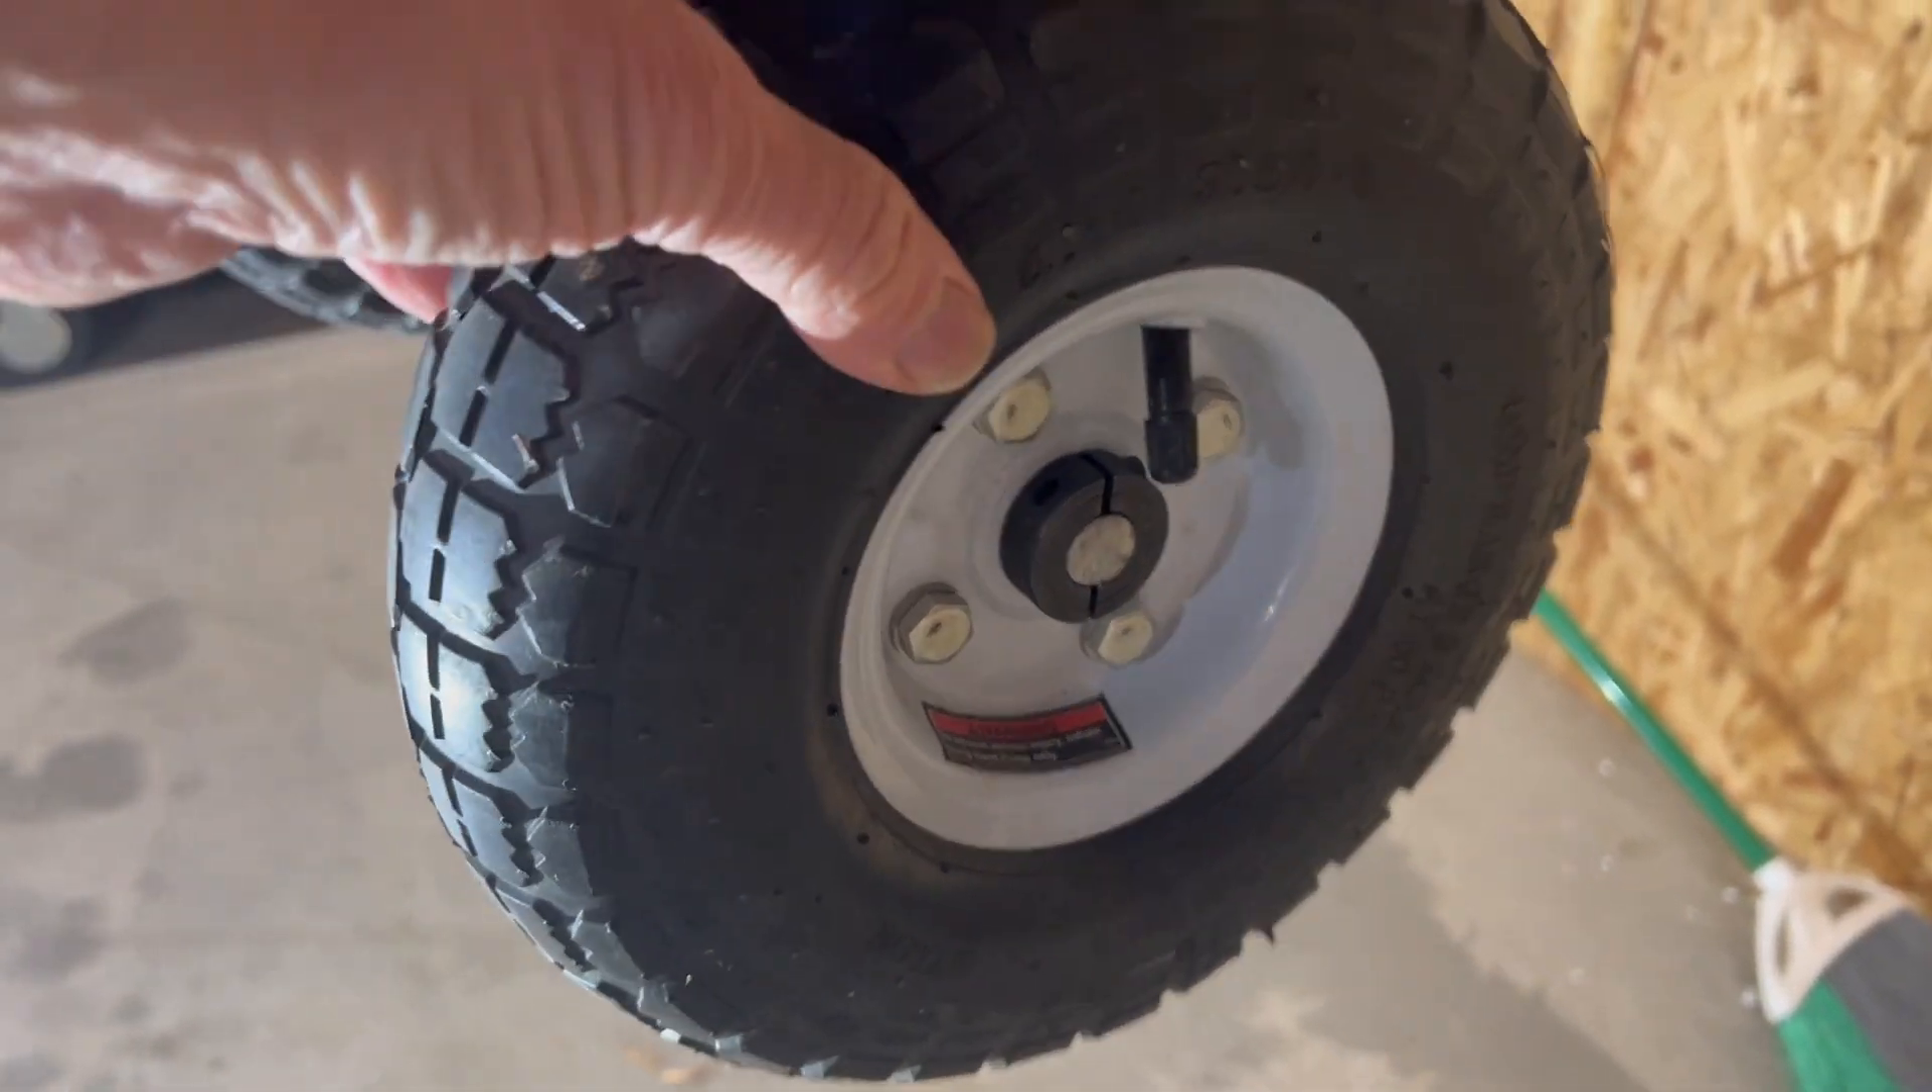So there's the wheel installed. Those collars lock it in place quite nicely.